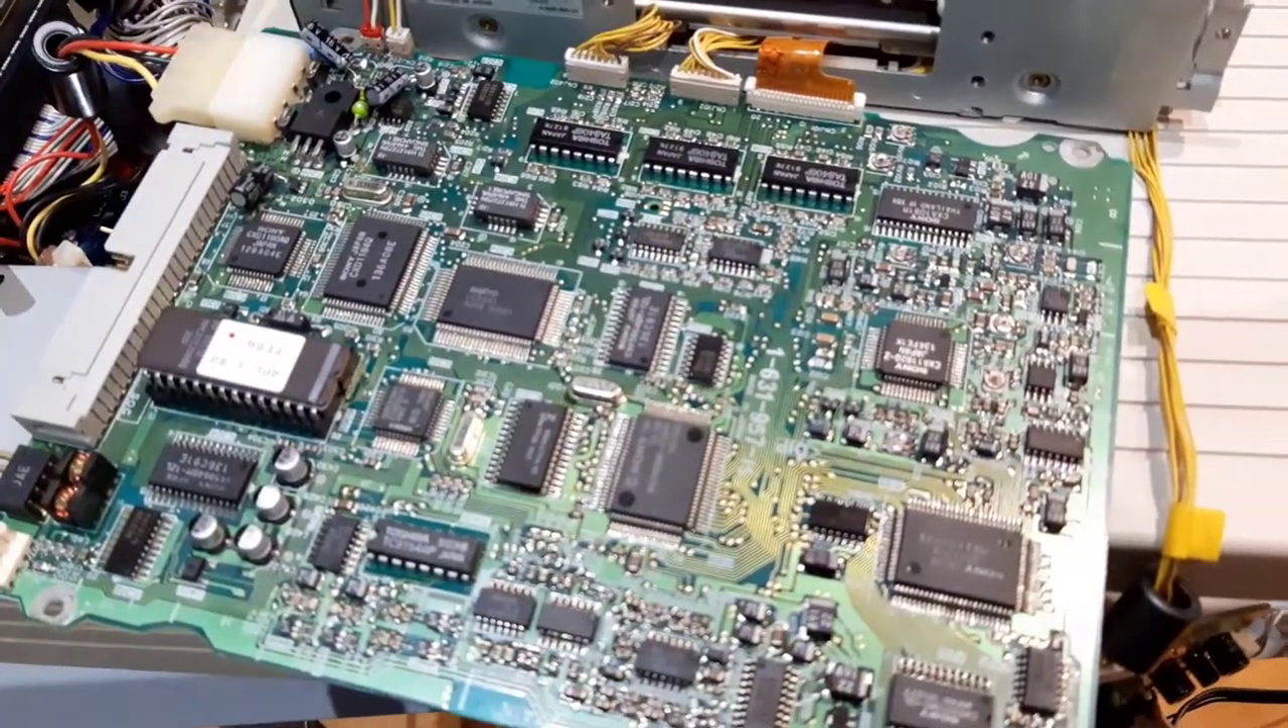The cables are already connected to the logic board, as you can see here.